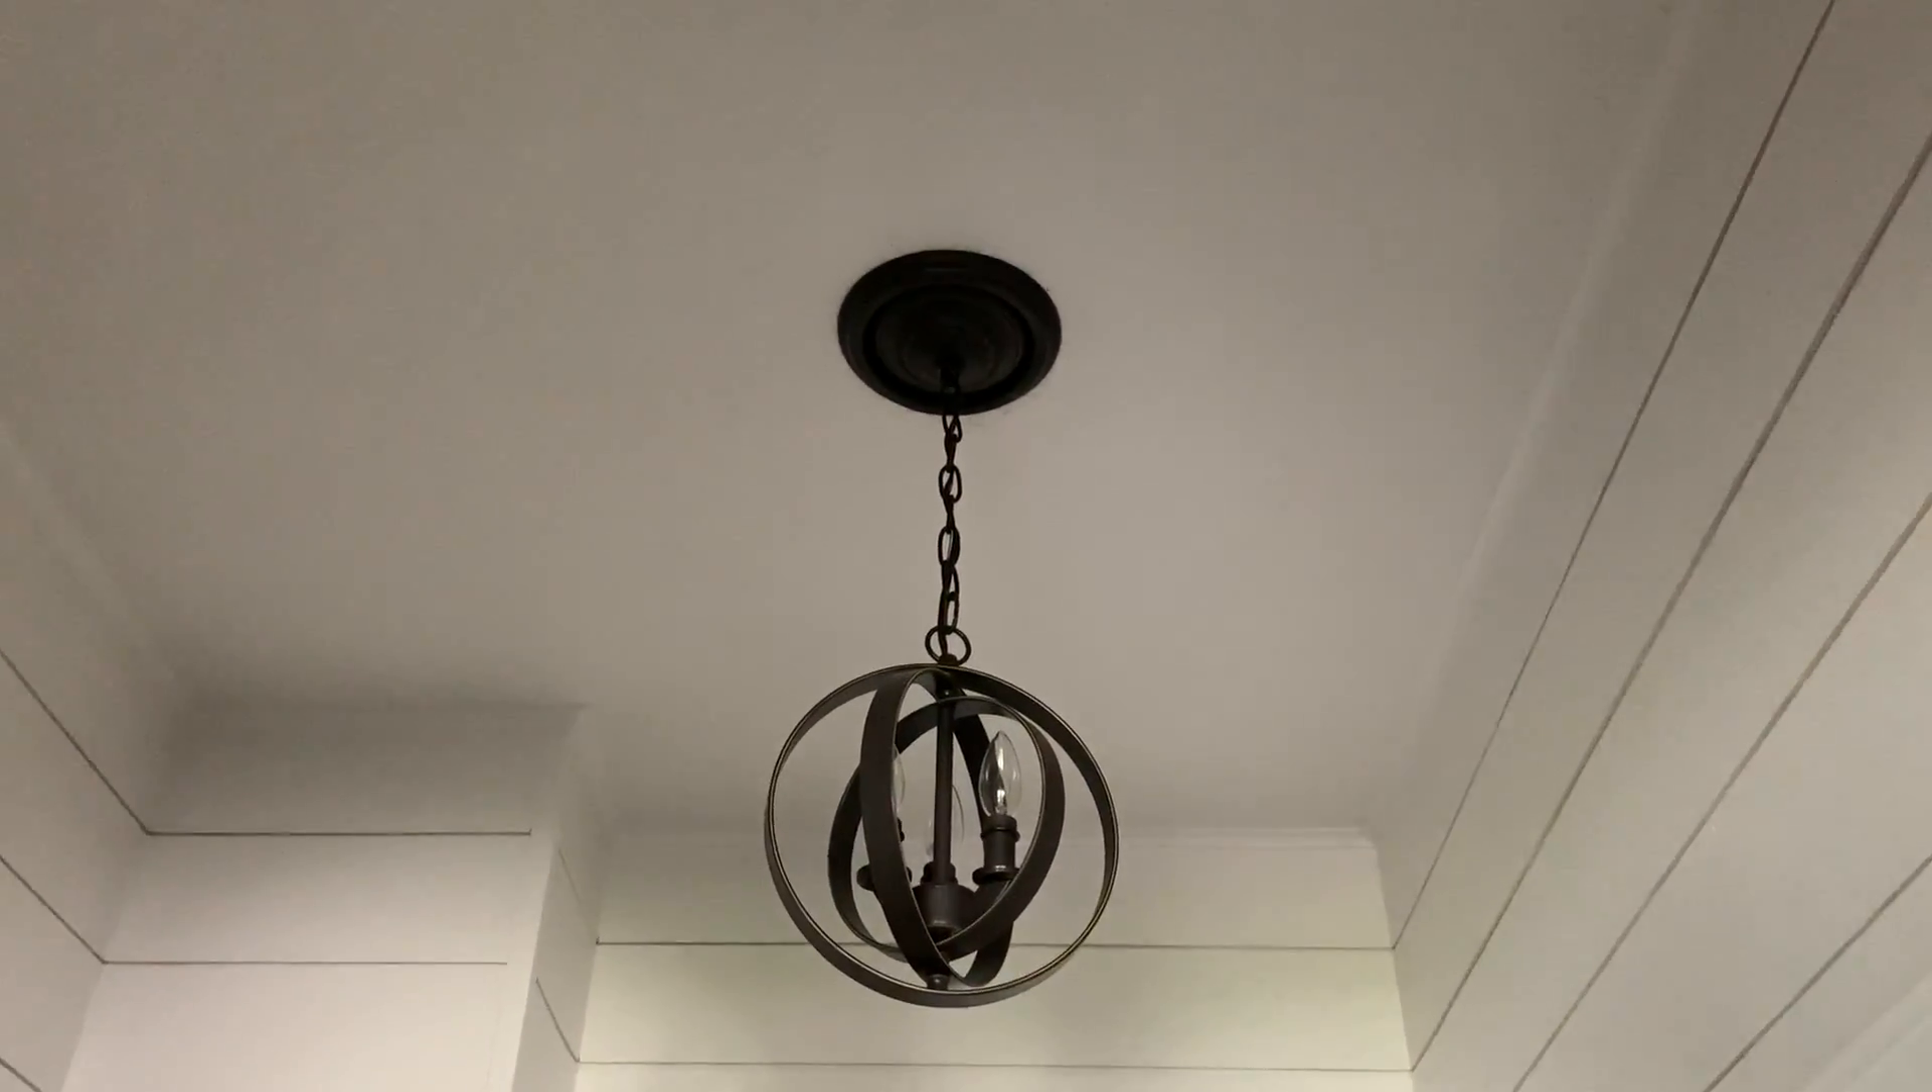Okay, and it is done. The light has been installed.